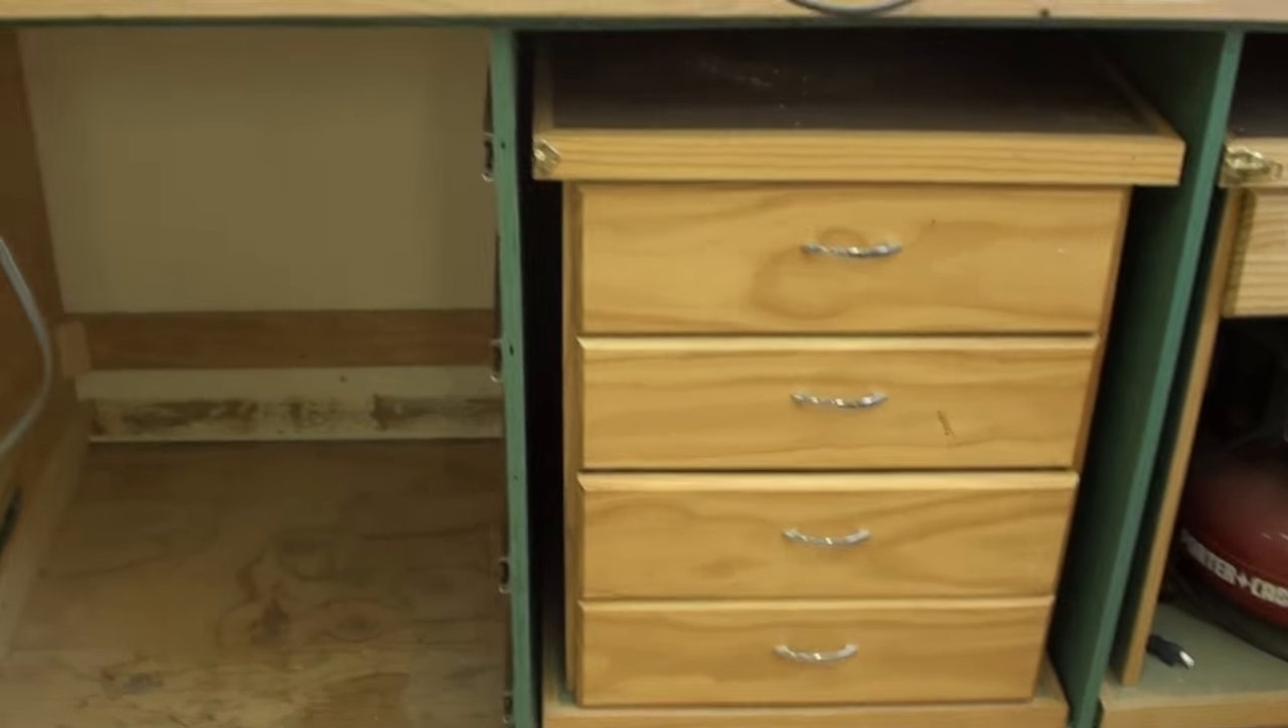The rolling carts fit very well underneath.